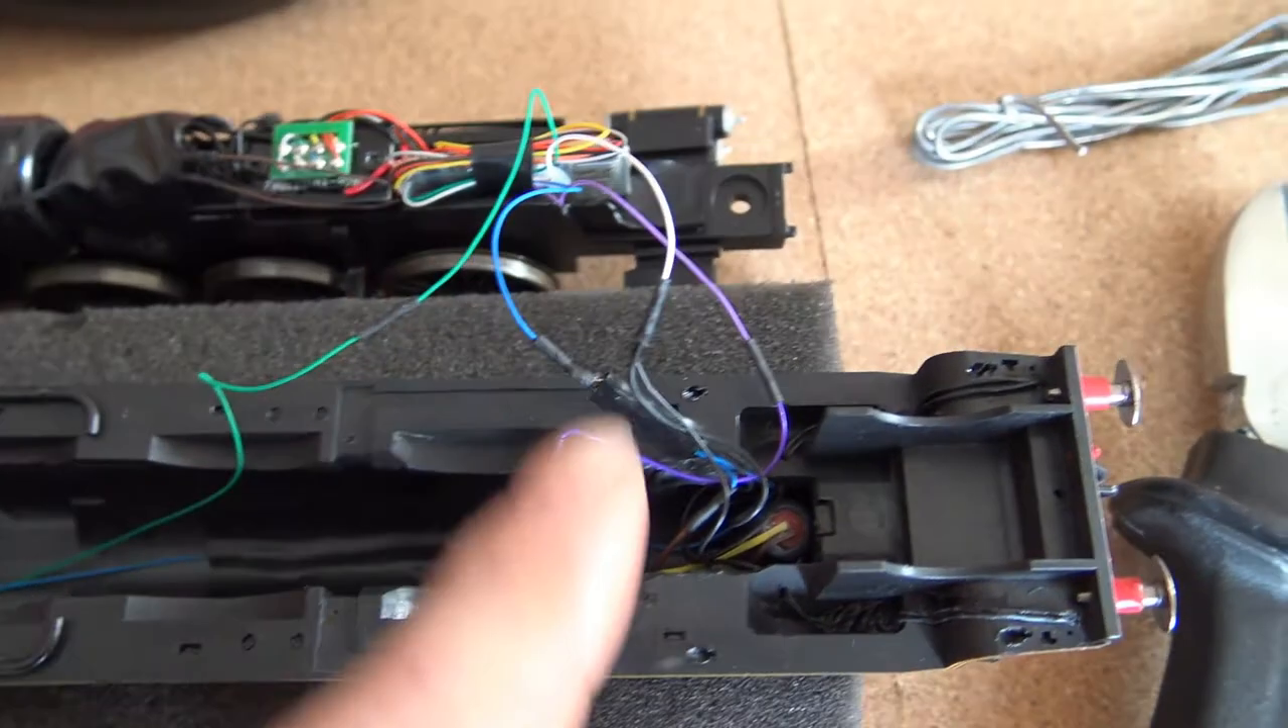Right as you can see I've got the body off now so you can see all the wires and it's more easy explaining.